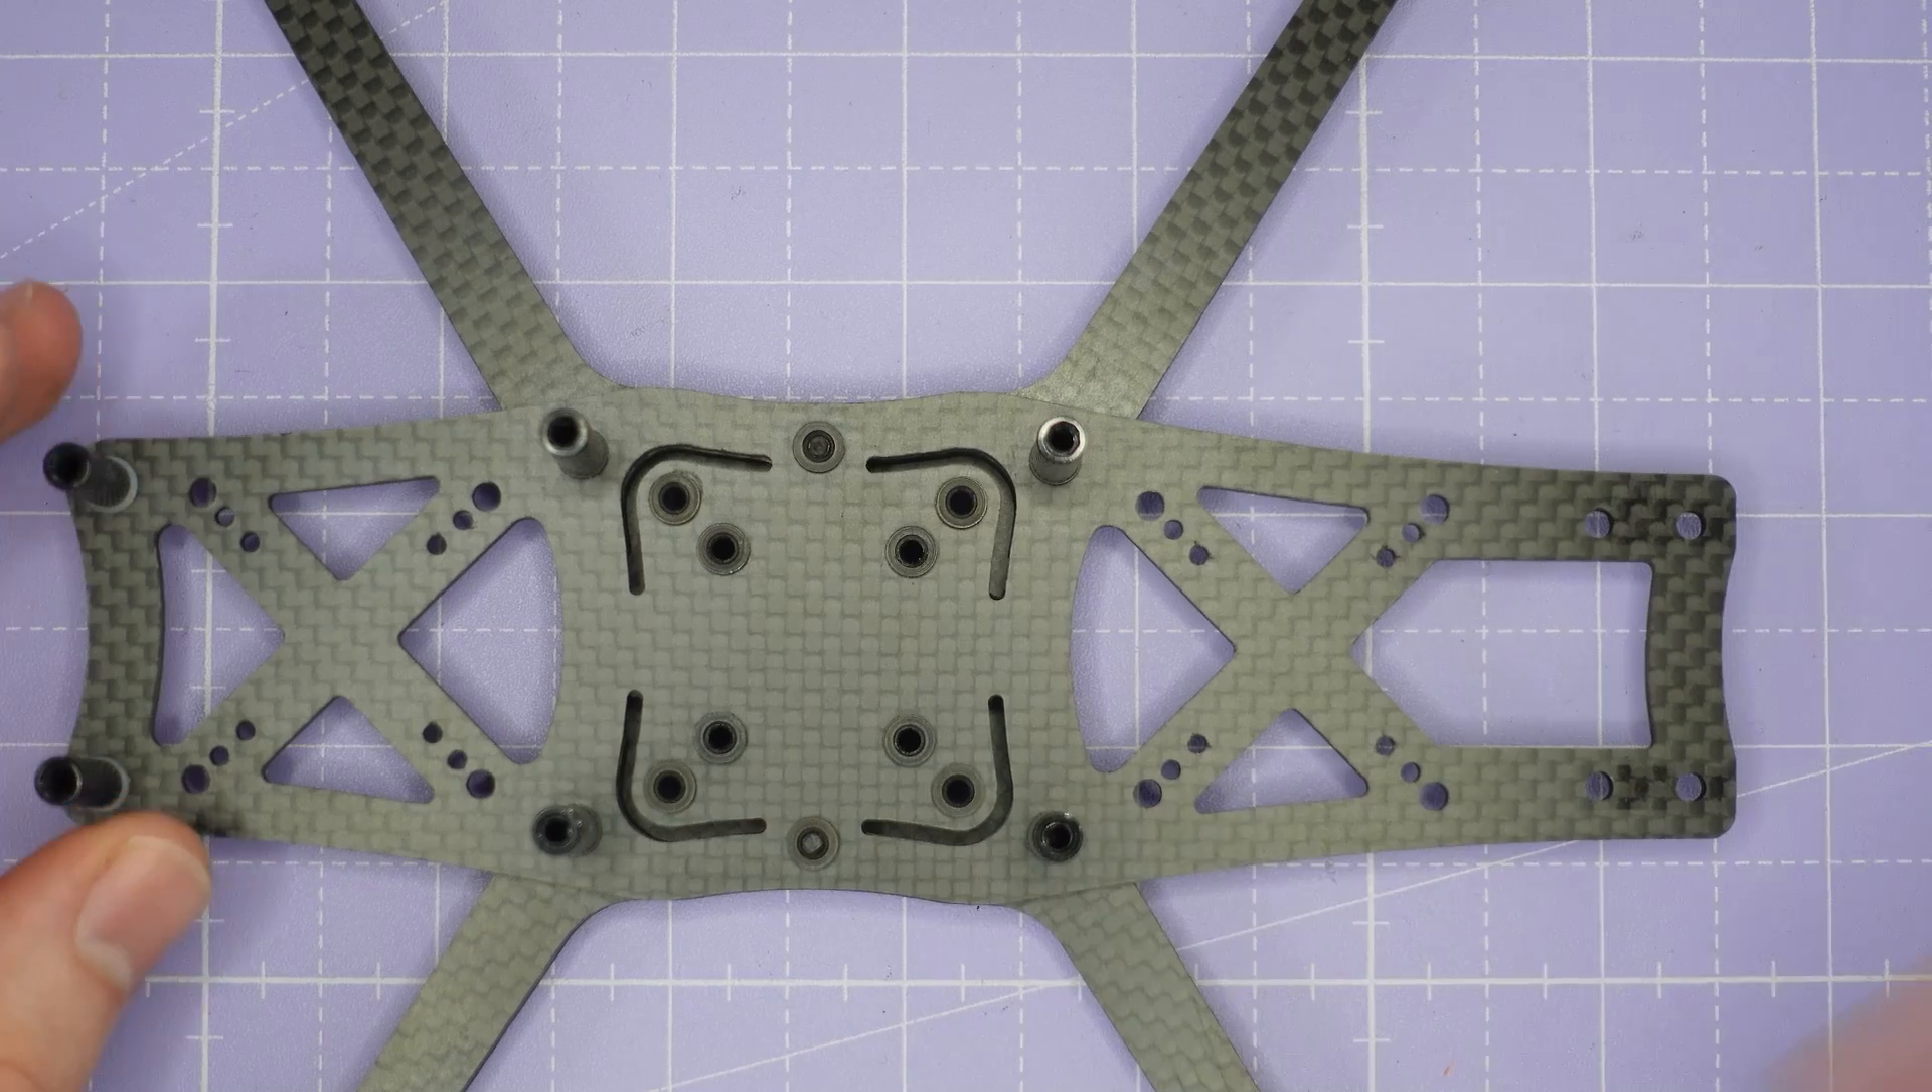And that's all our standoffs in place.